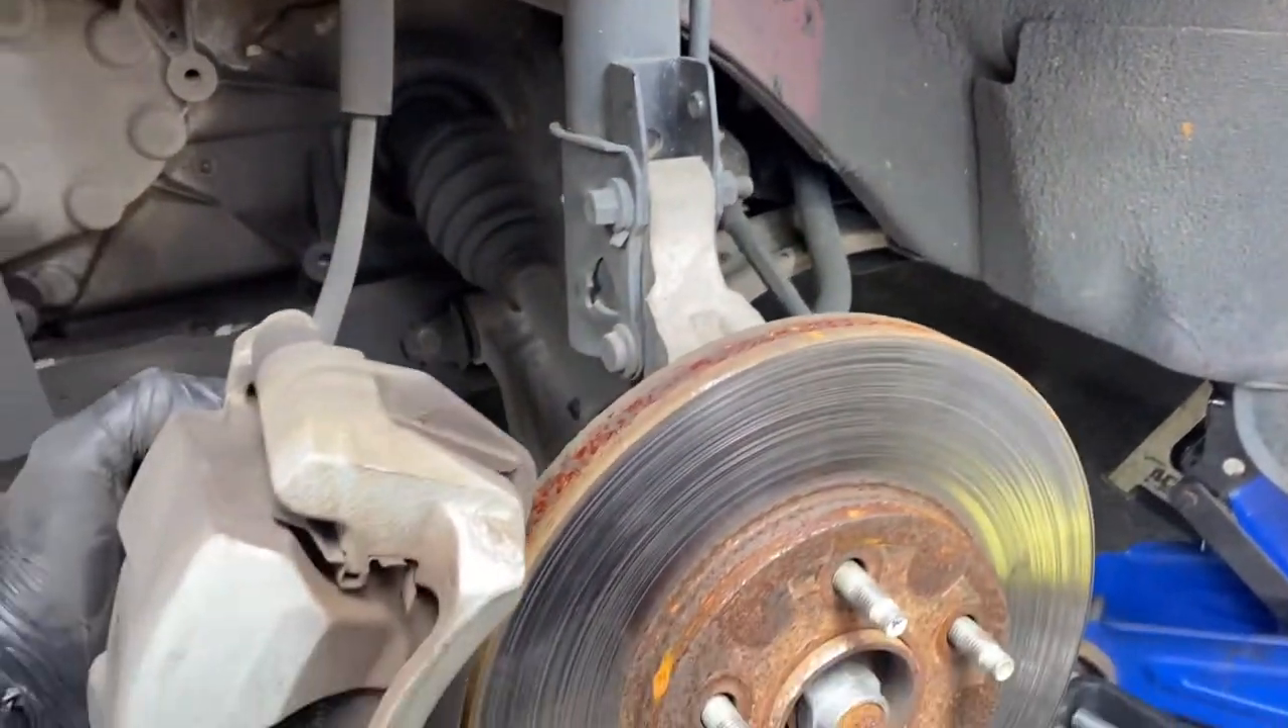I took the caliper off so it sits like this.